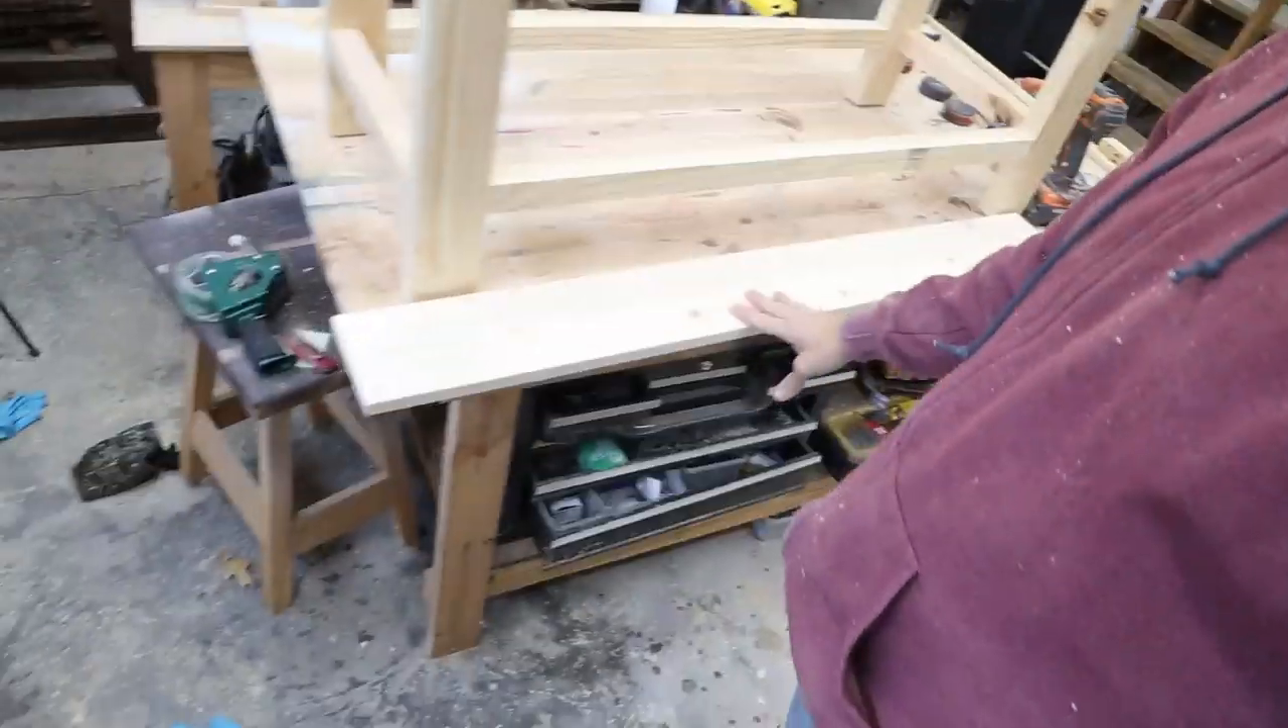All right, so we've got a basic frame together.